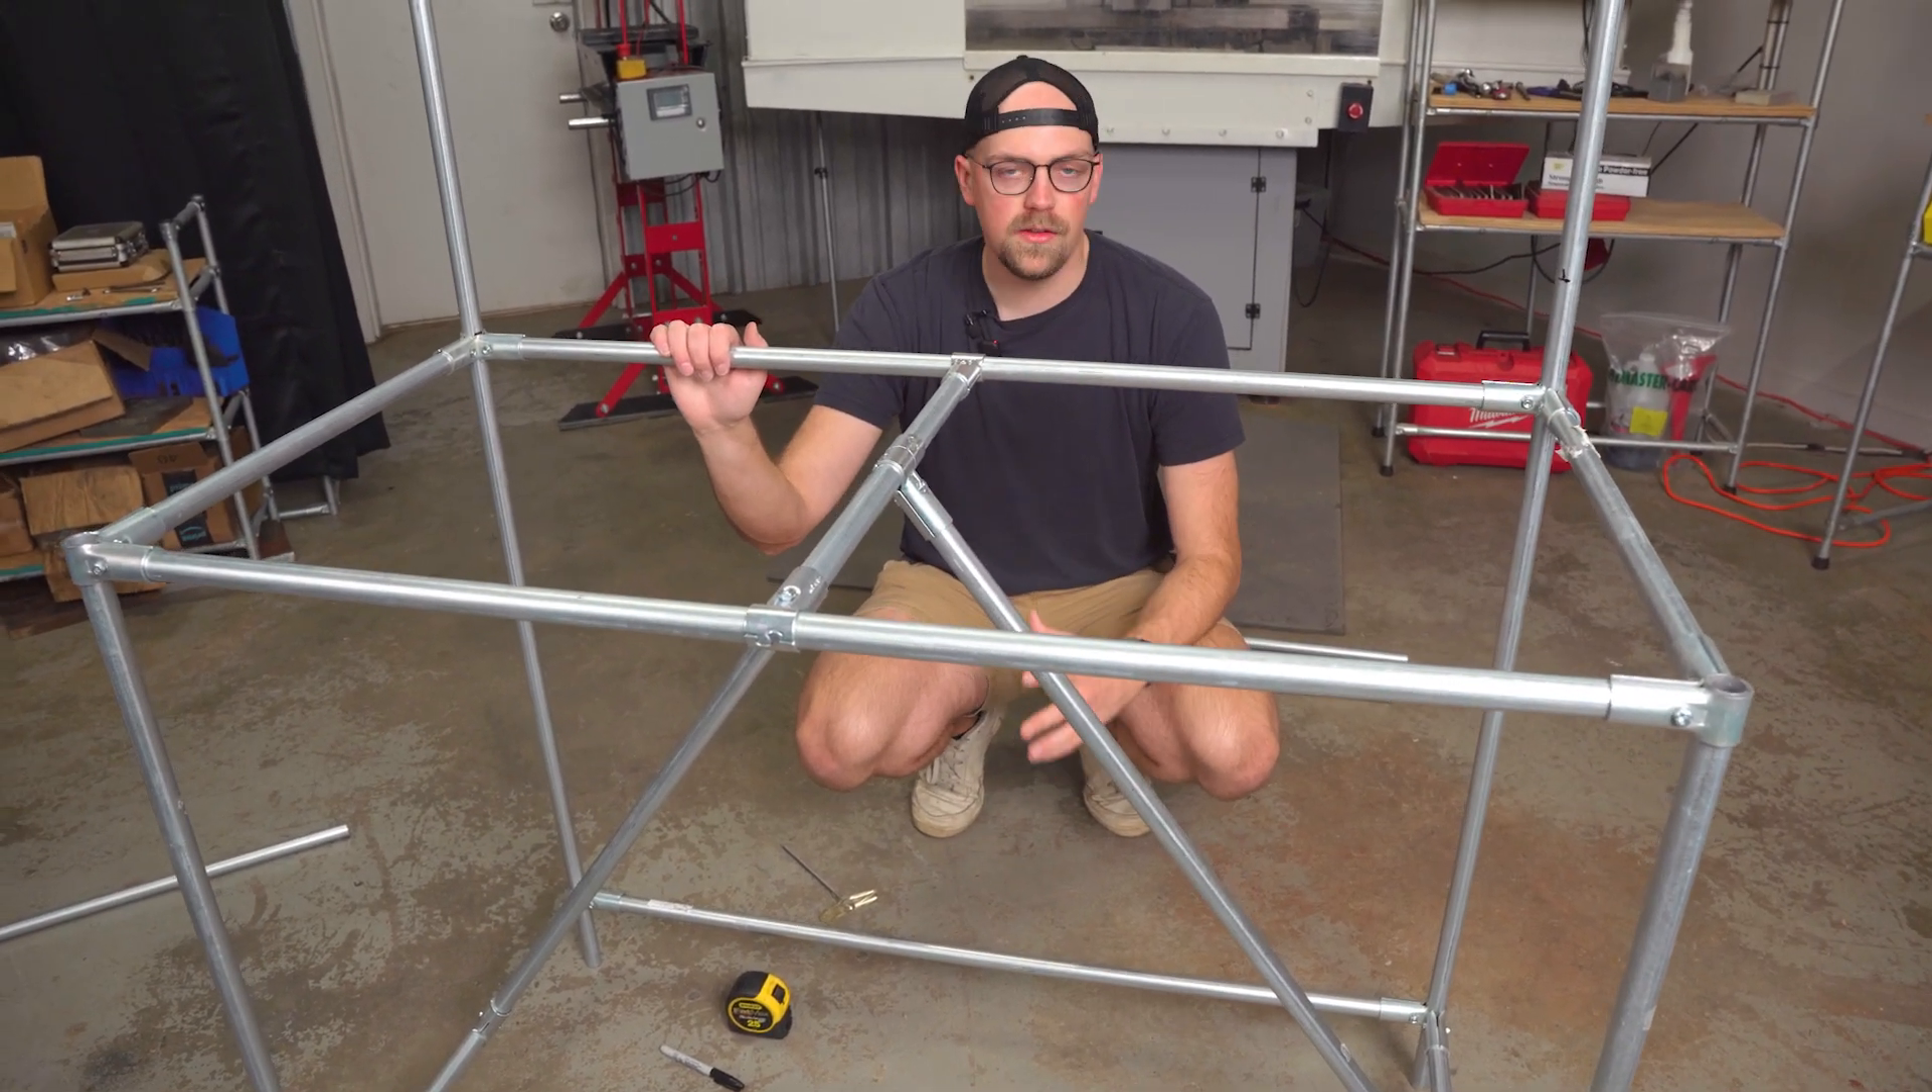And just like that, we've got the mainframe put together, which is really exciting.